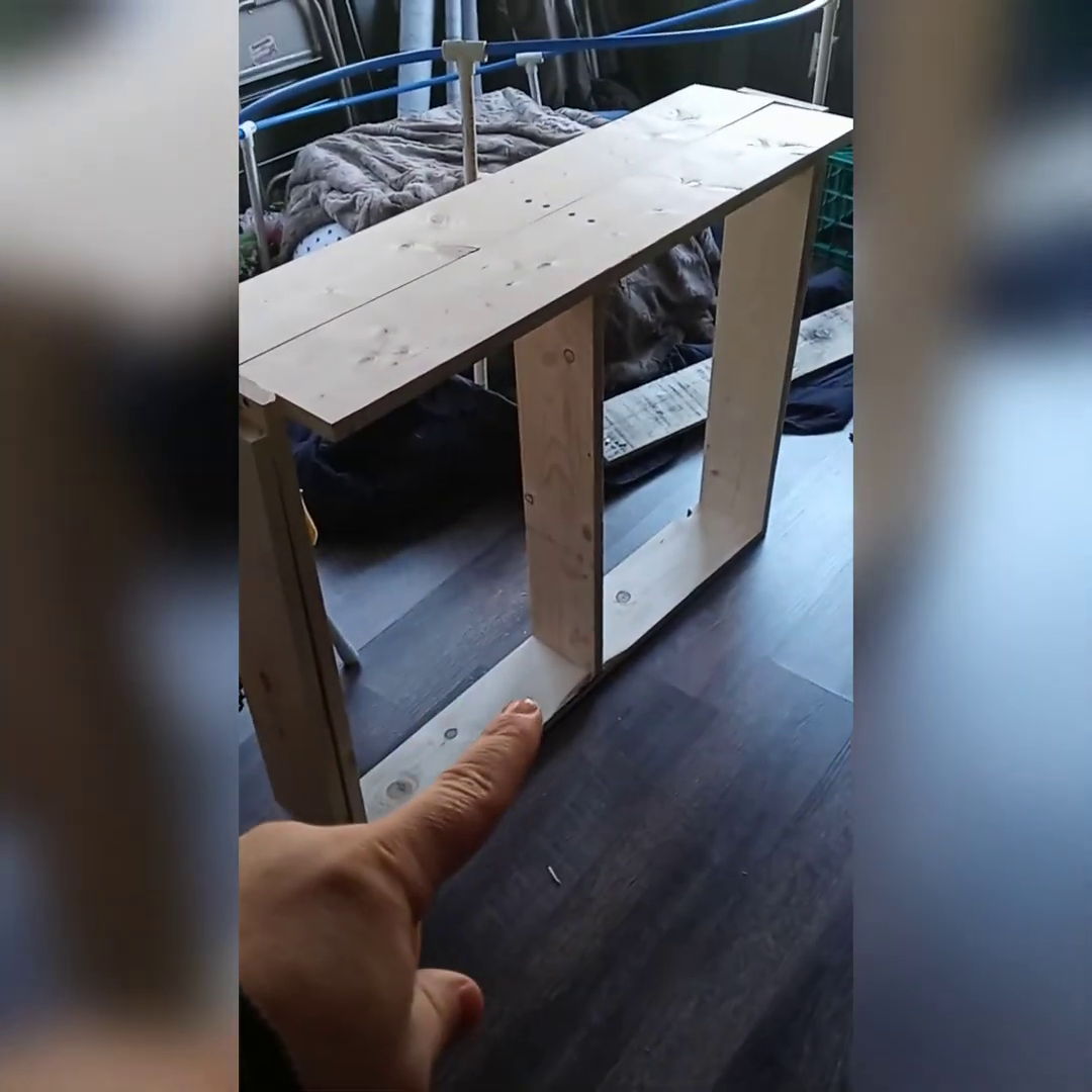So I went ahead and I added a support beam for extra support.